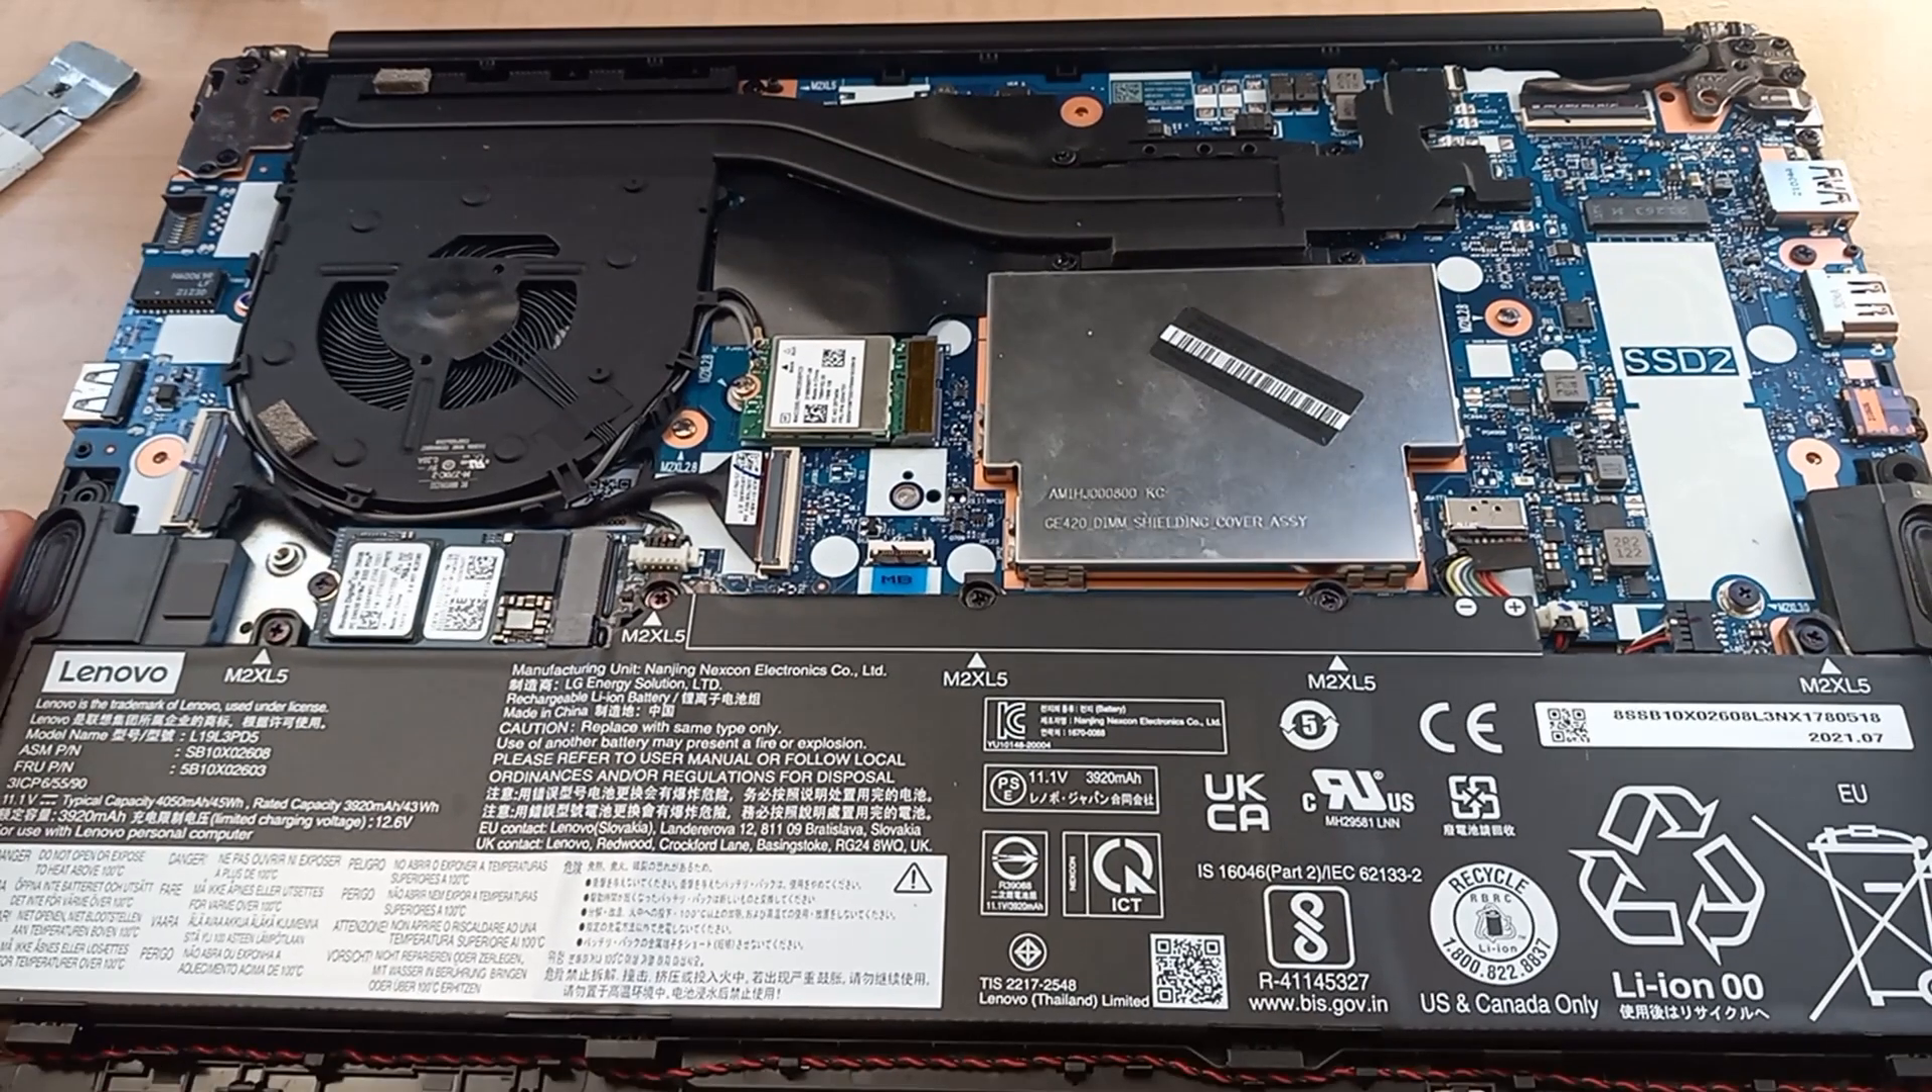So now we have the back panel of the ThinkPad E14 Gen 3 off.